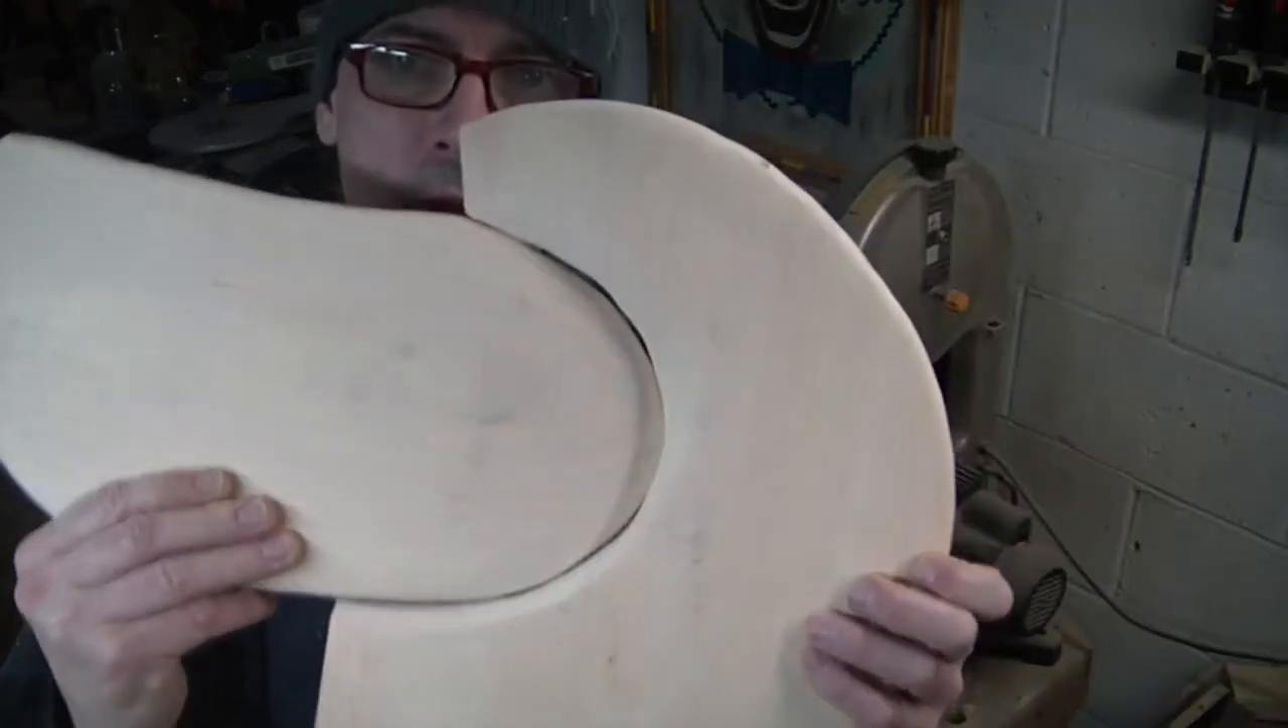As you can see, it doesn't really meet up perfectly, and I wanted it to because I wanted to use the grain of the wood.